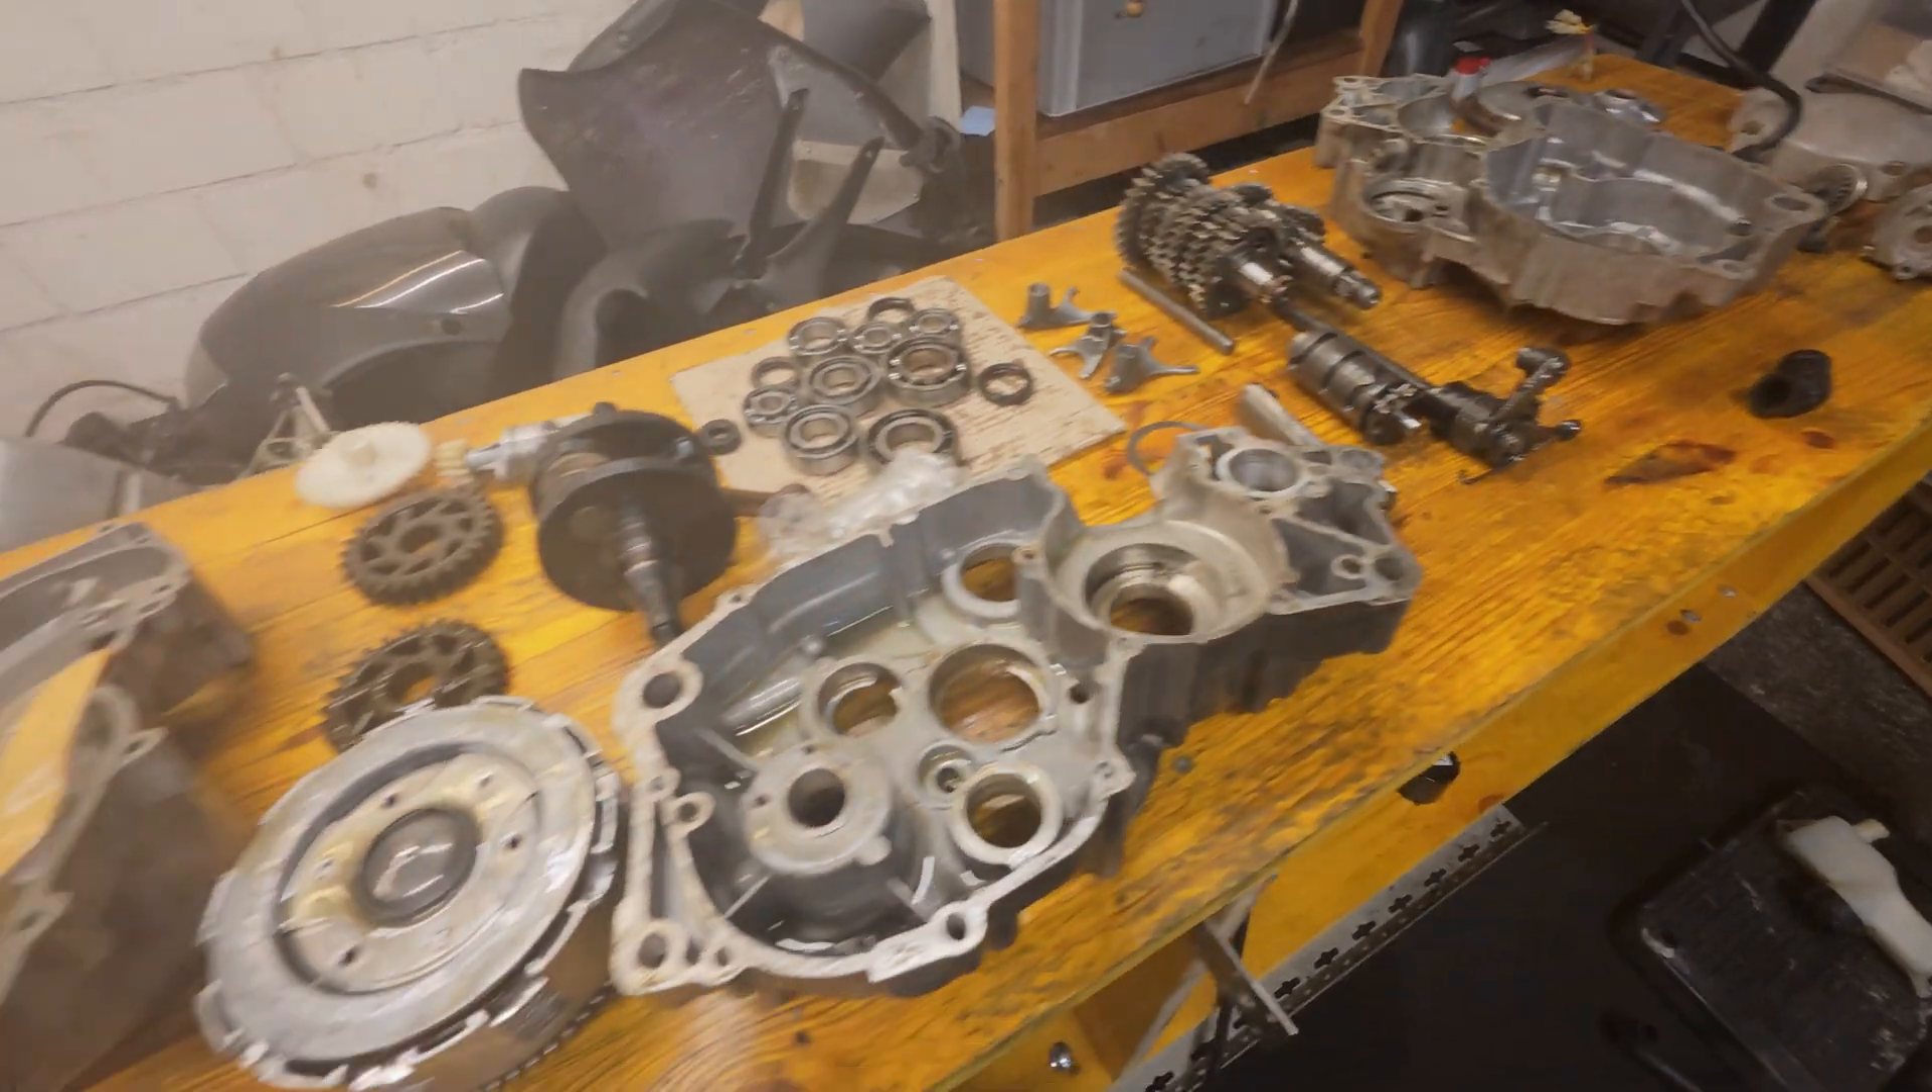So we got every part of the engine now disassembled here.